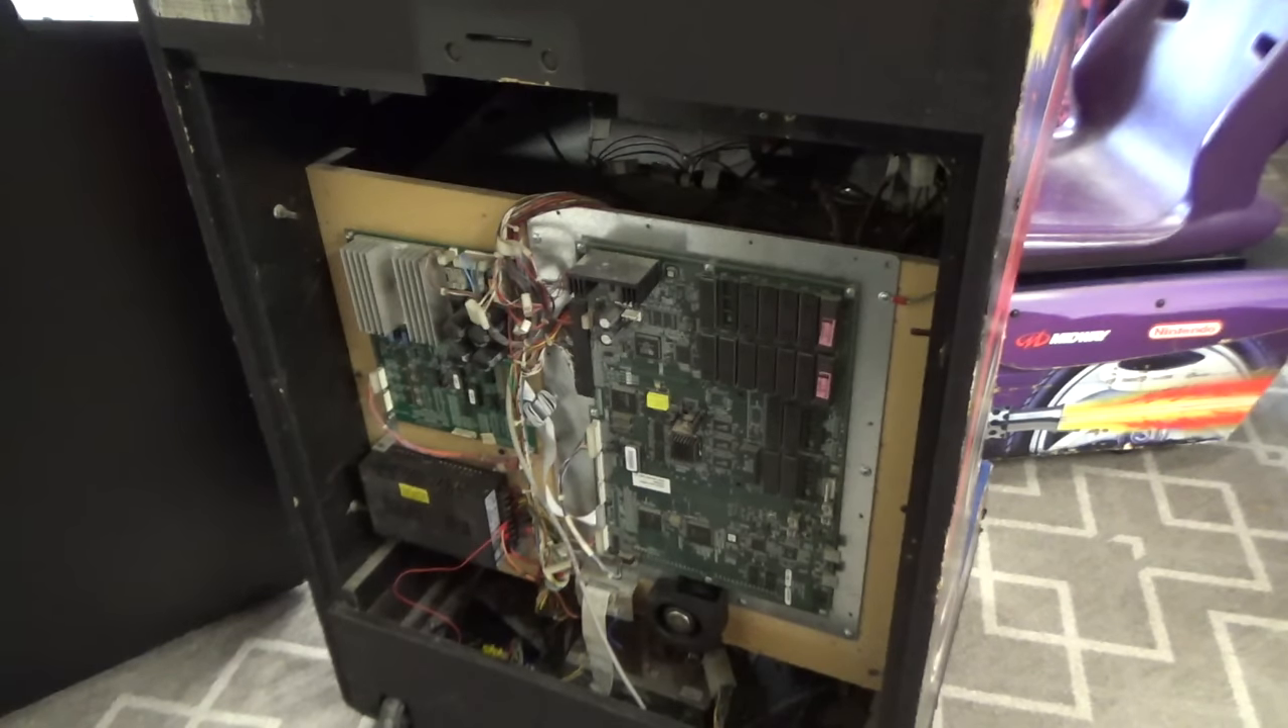The game board is in there so everything looks like it's in about the right spot.